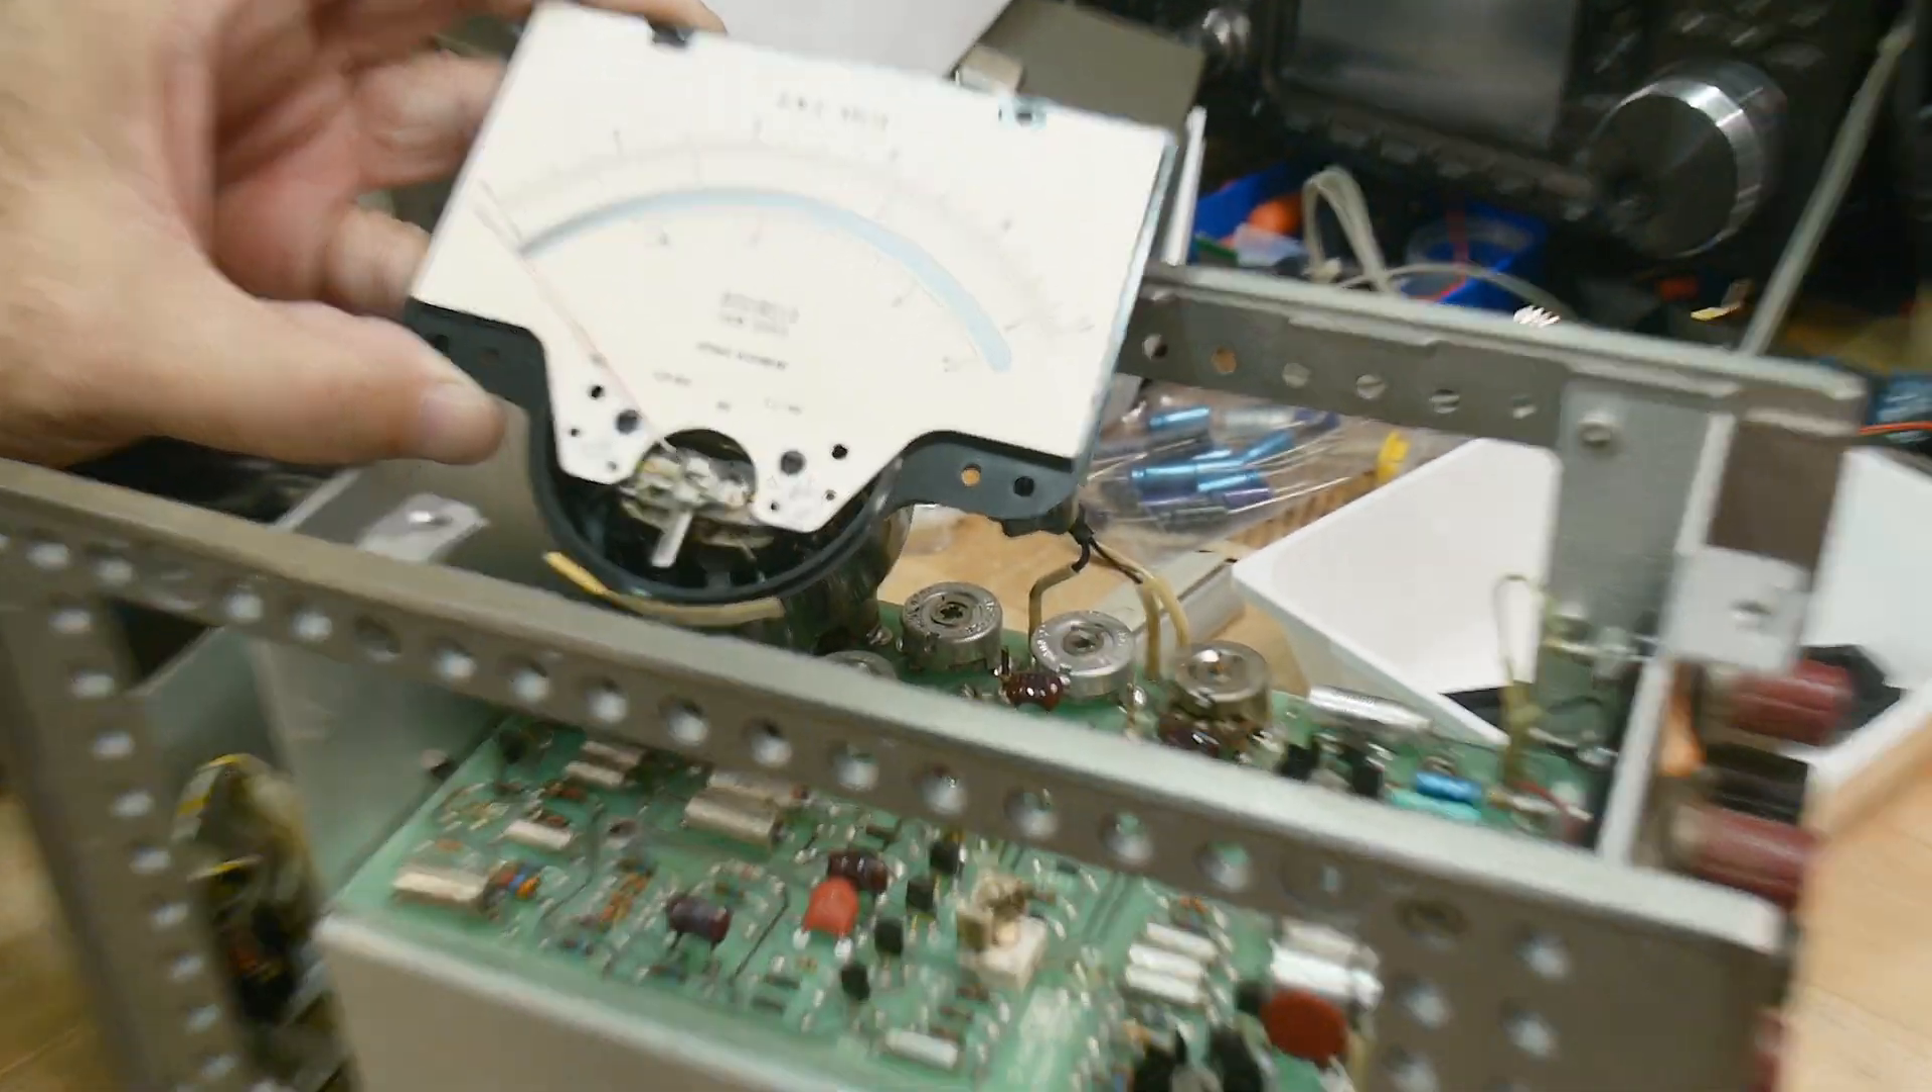All right, I've taken the front off, and I've removed the meter, and let's see, can I zoom in?